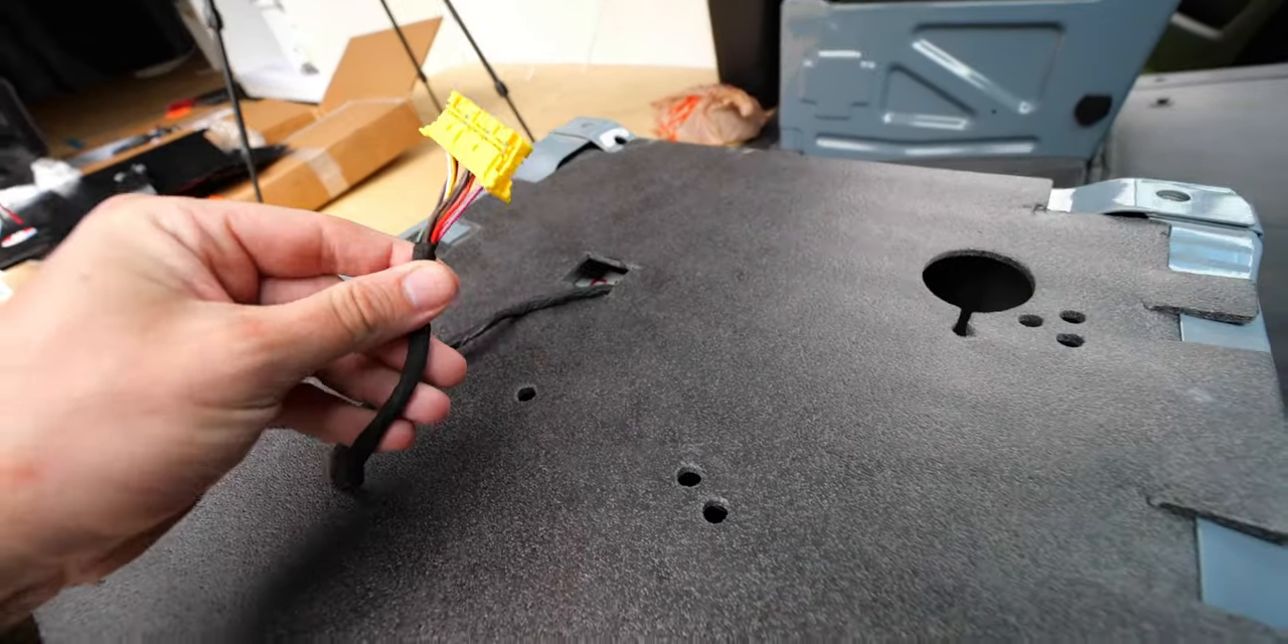So we've made our hole, we've pulled our connector through.